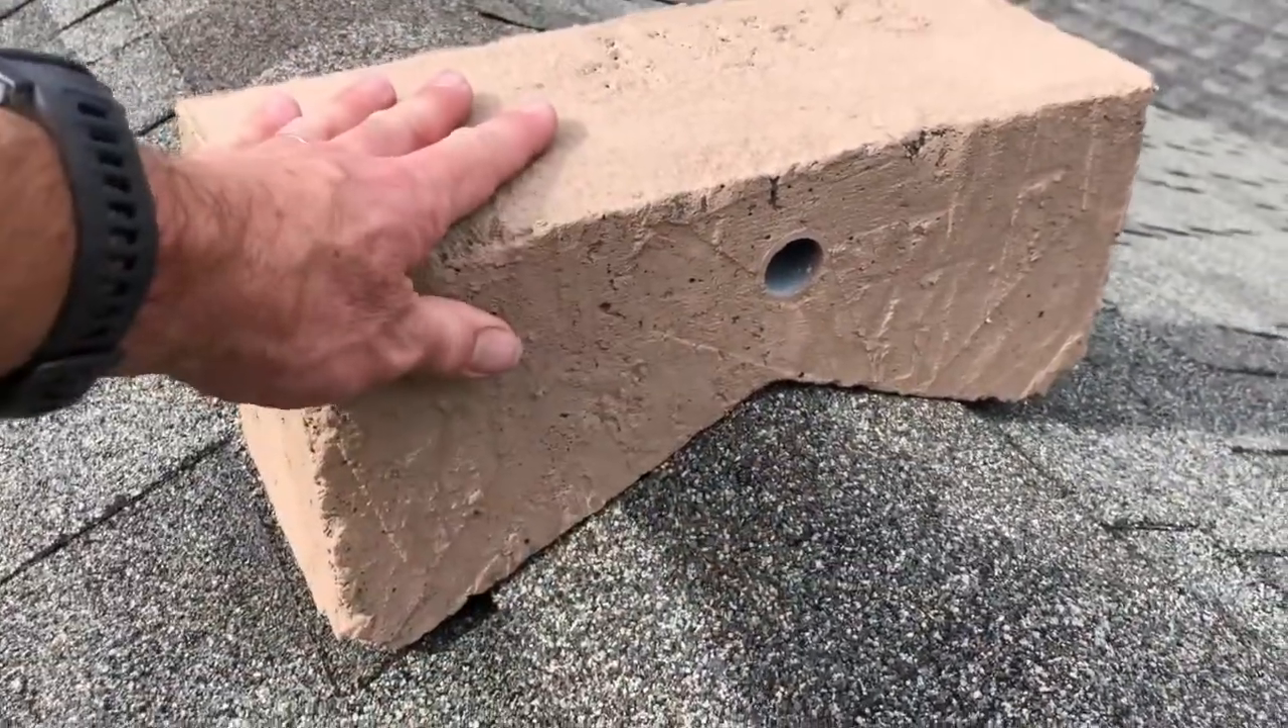The roof pitch lines up and so it's really locked into place especially with the weight of it.